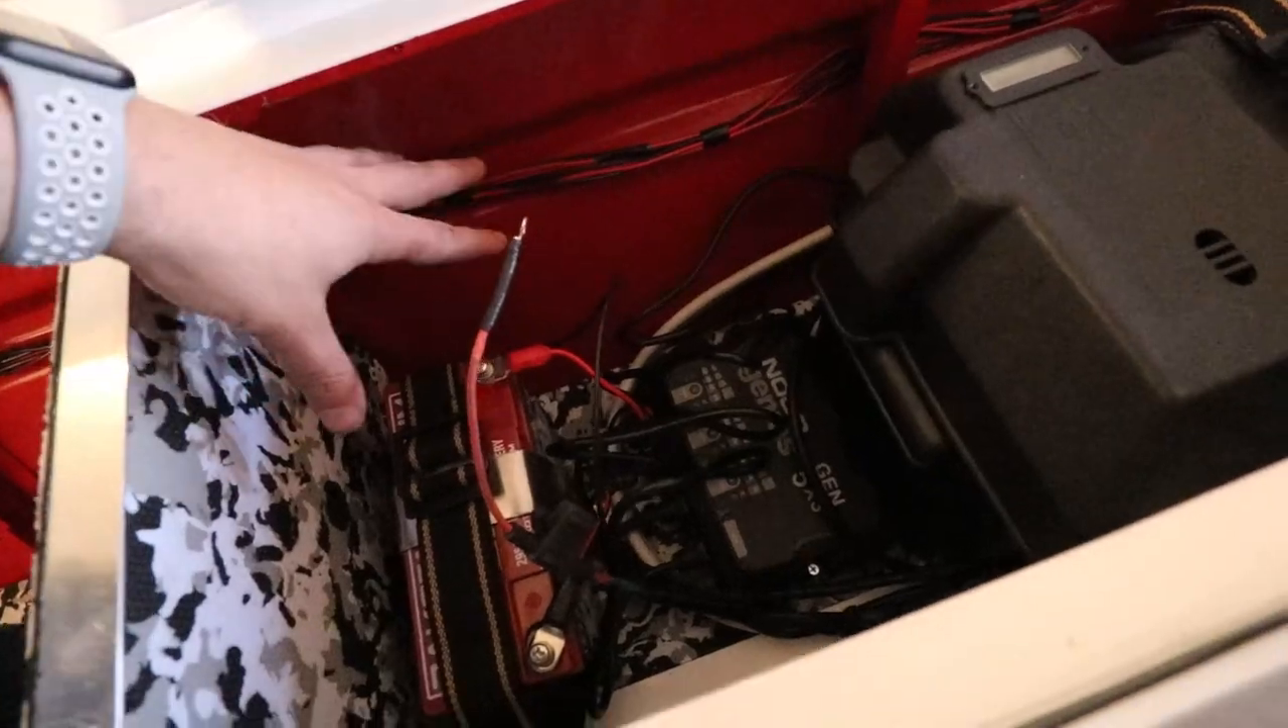So i didn't hook up those wires yet but every time i get in the boat and want to use live scope i'll have to plug these in.